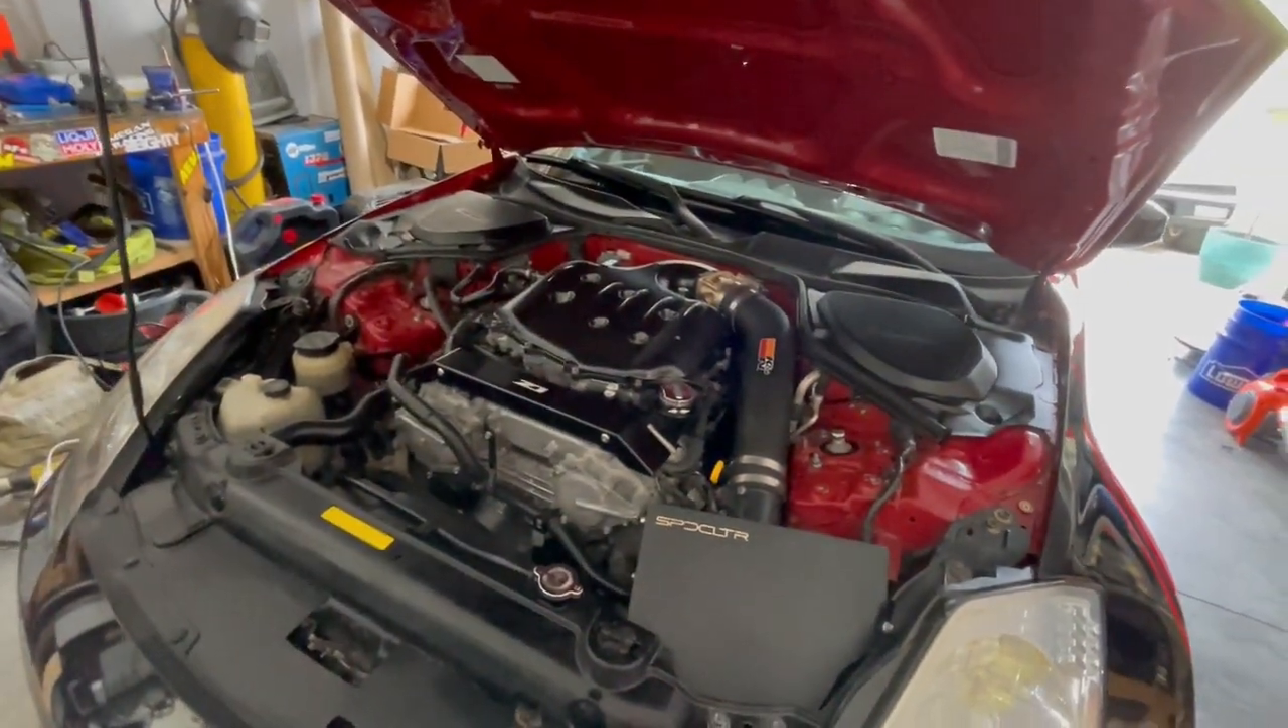We still have some parts to install here and i haven't put the strut tower brace on yet.